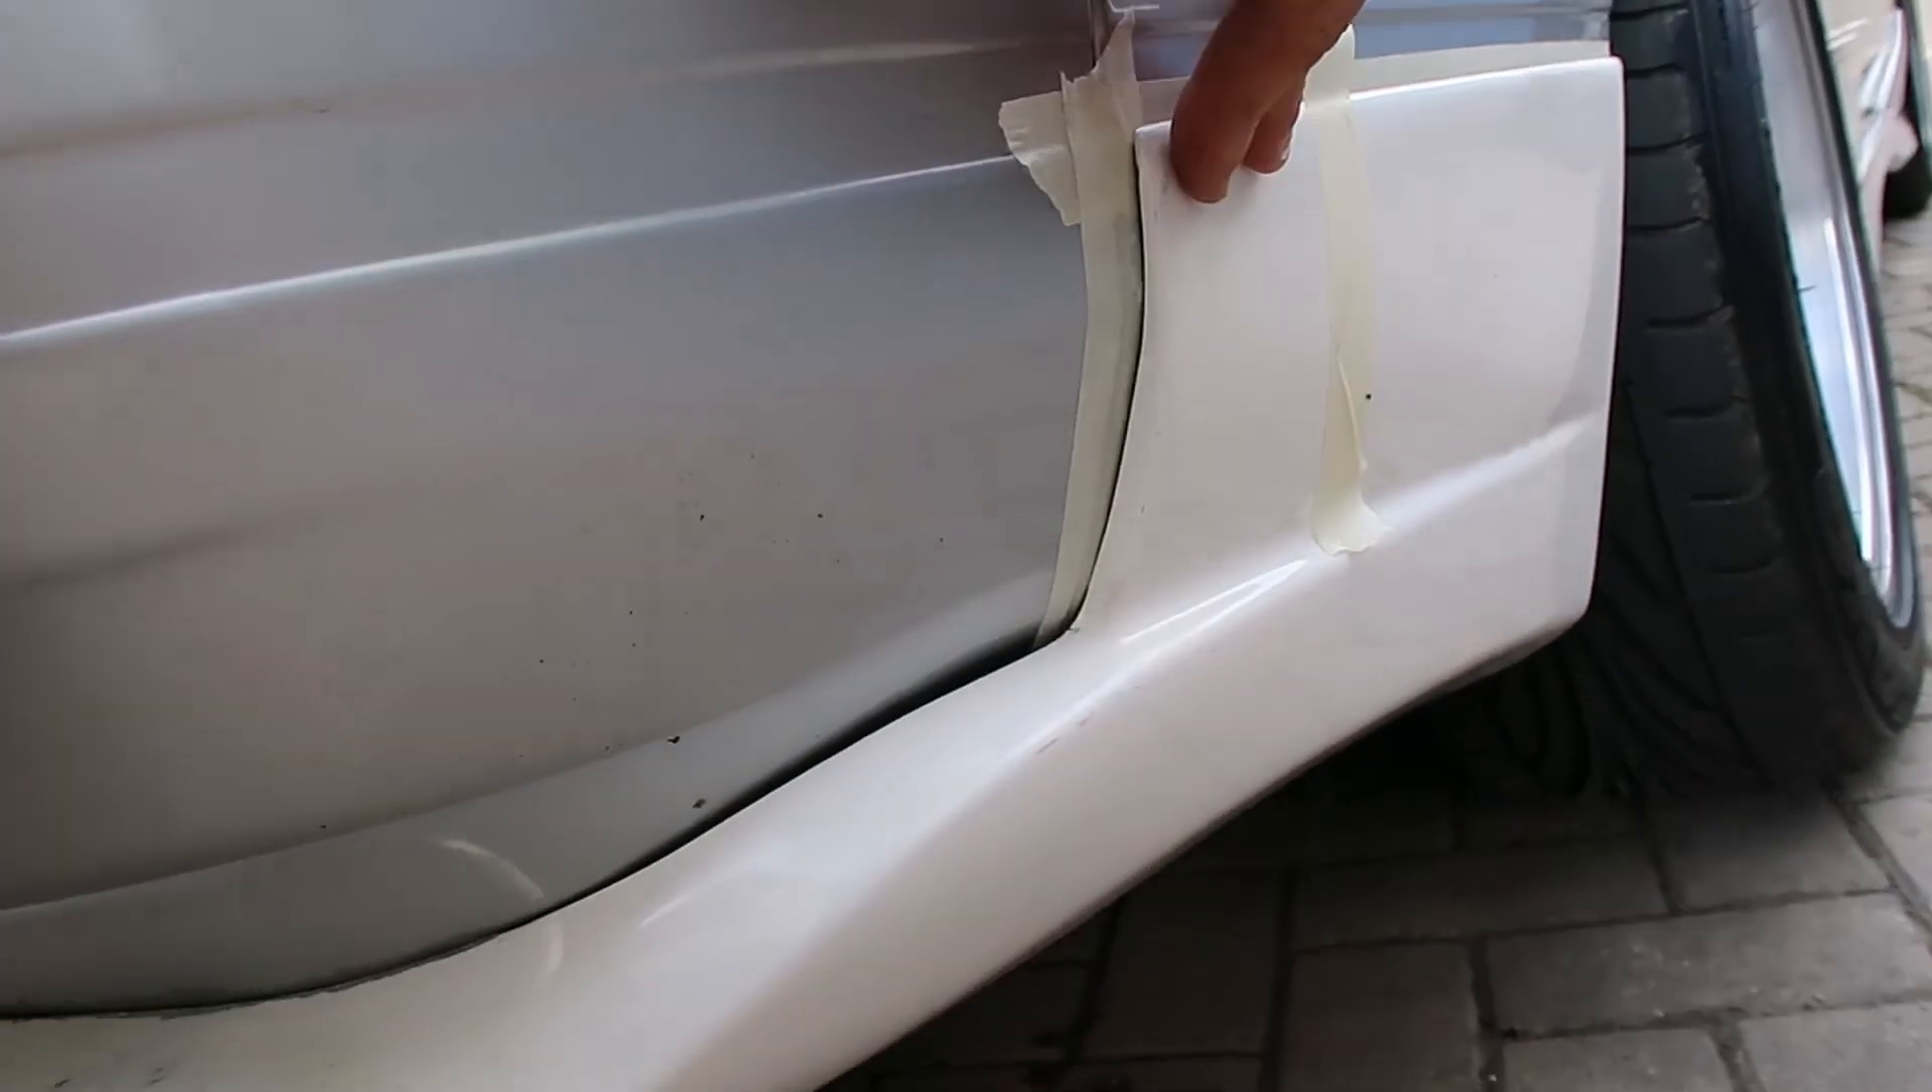We've got a bit of a gap here.